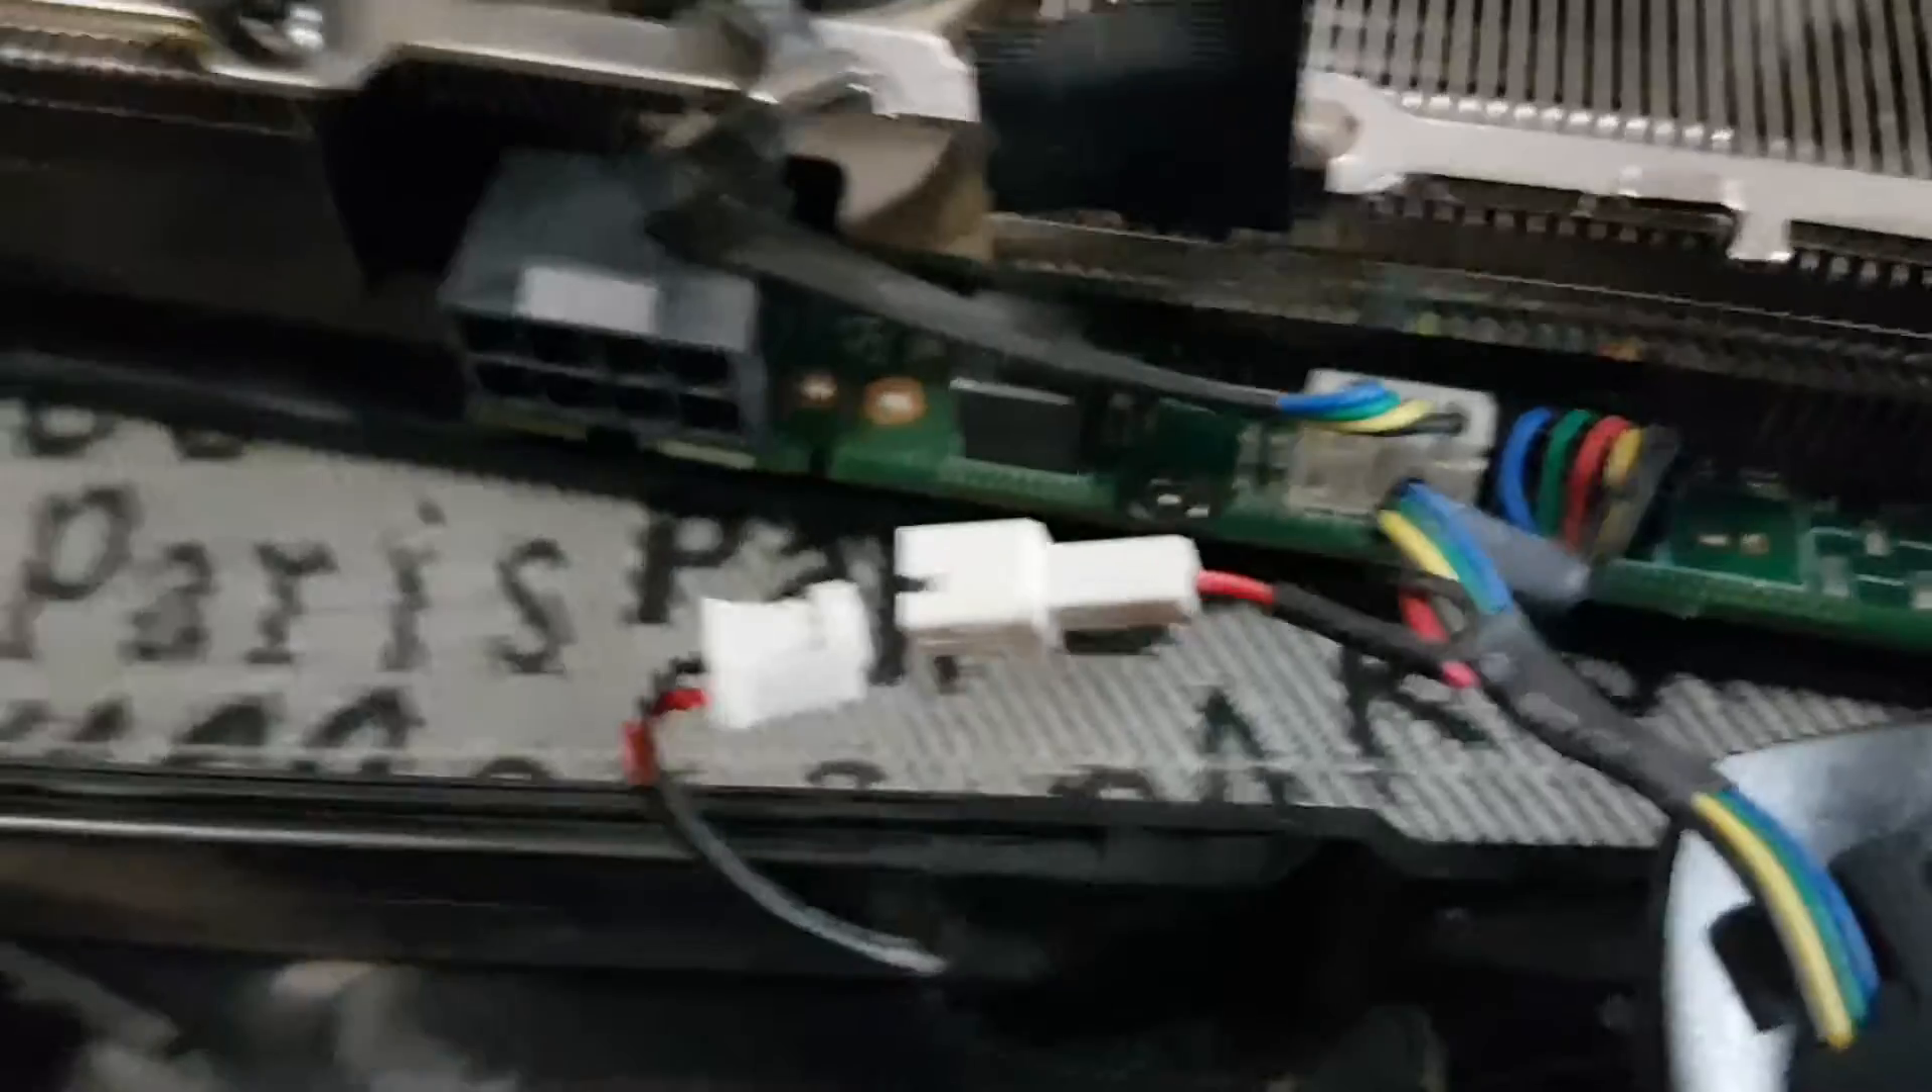Okay so there's our first connector apart.